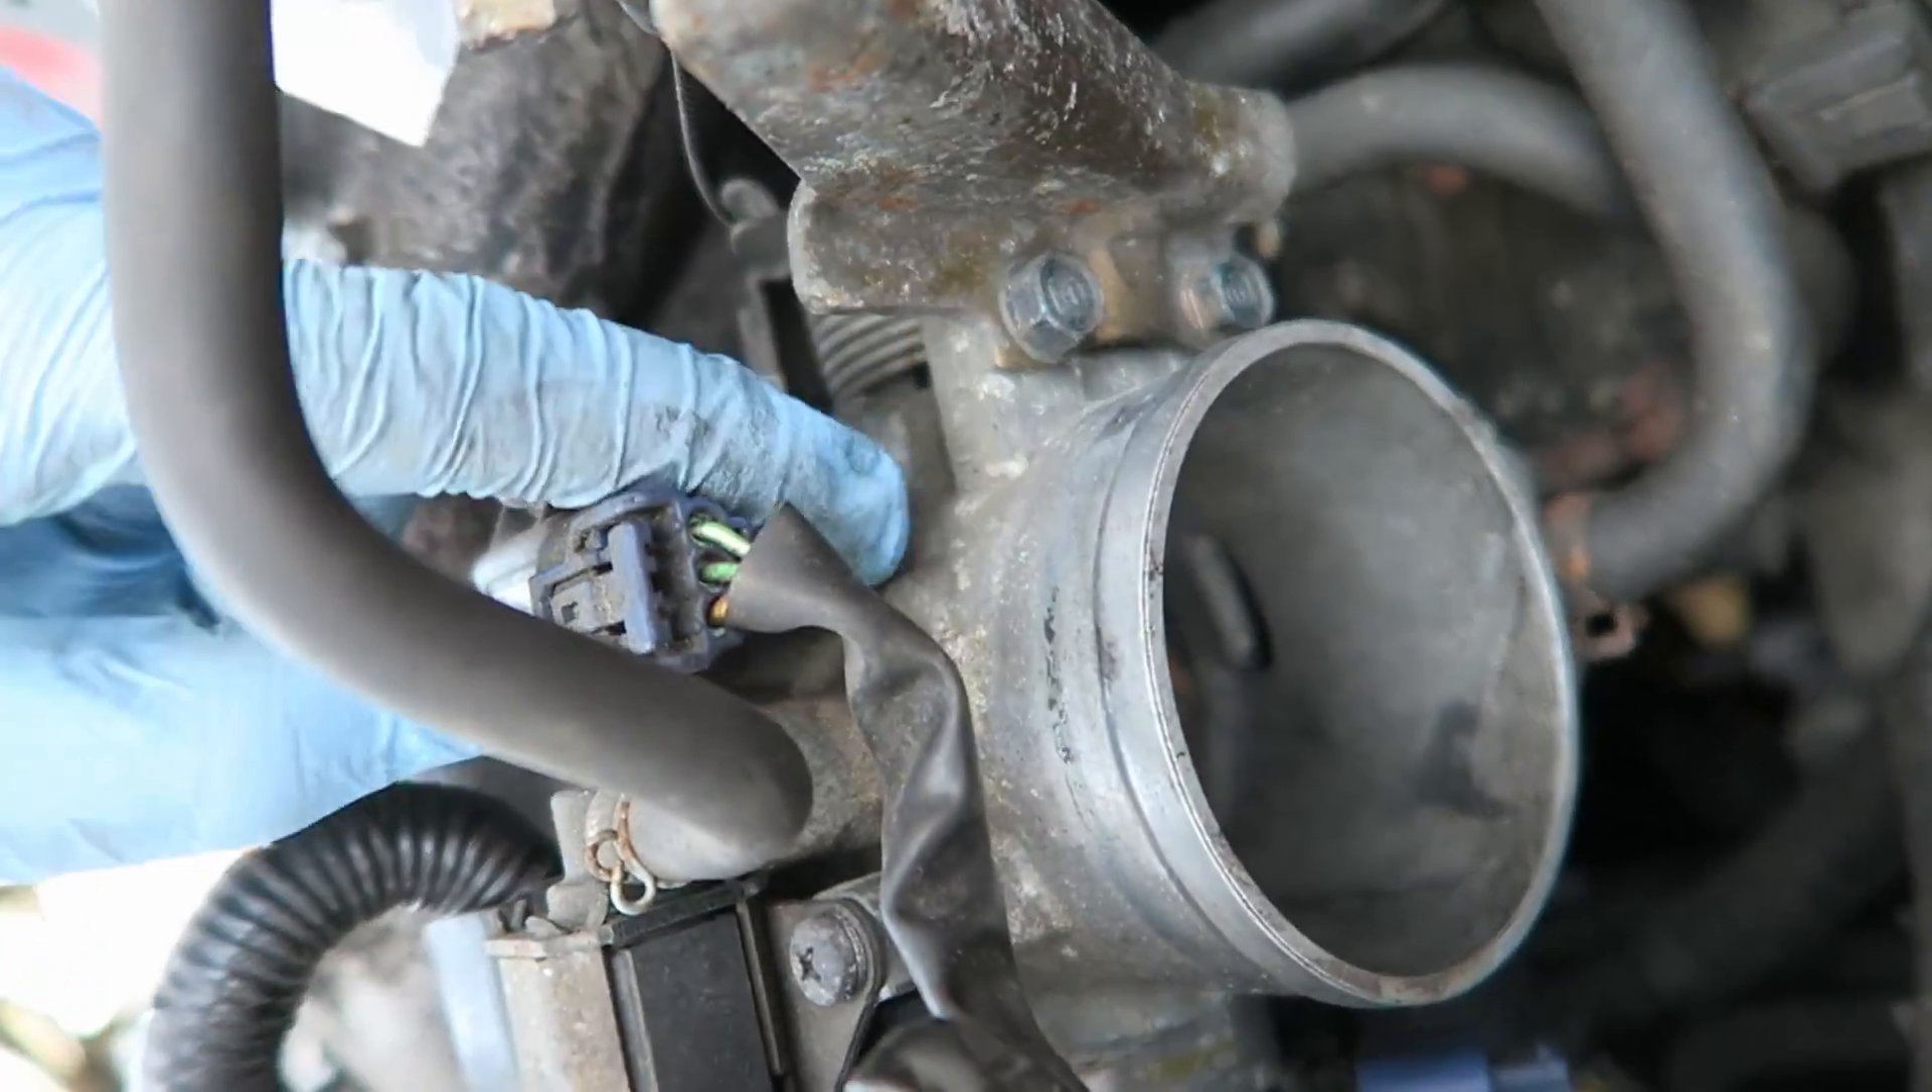I took off all of my intake, and now I just need to take off this throttle body.